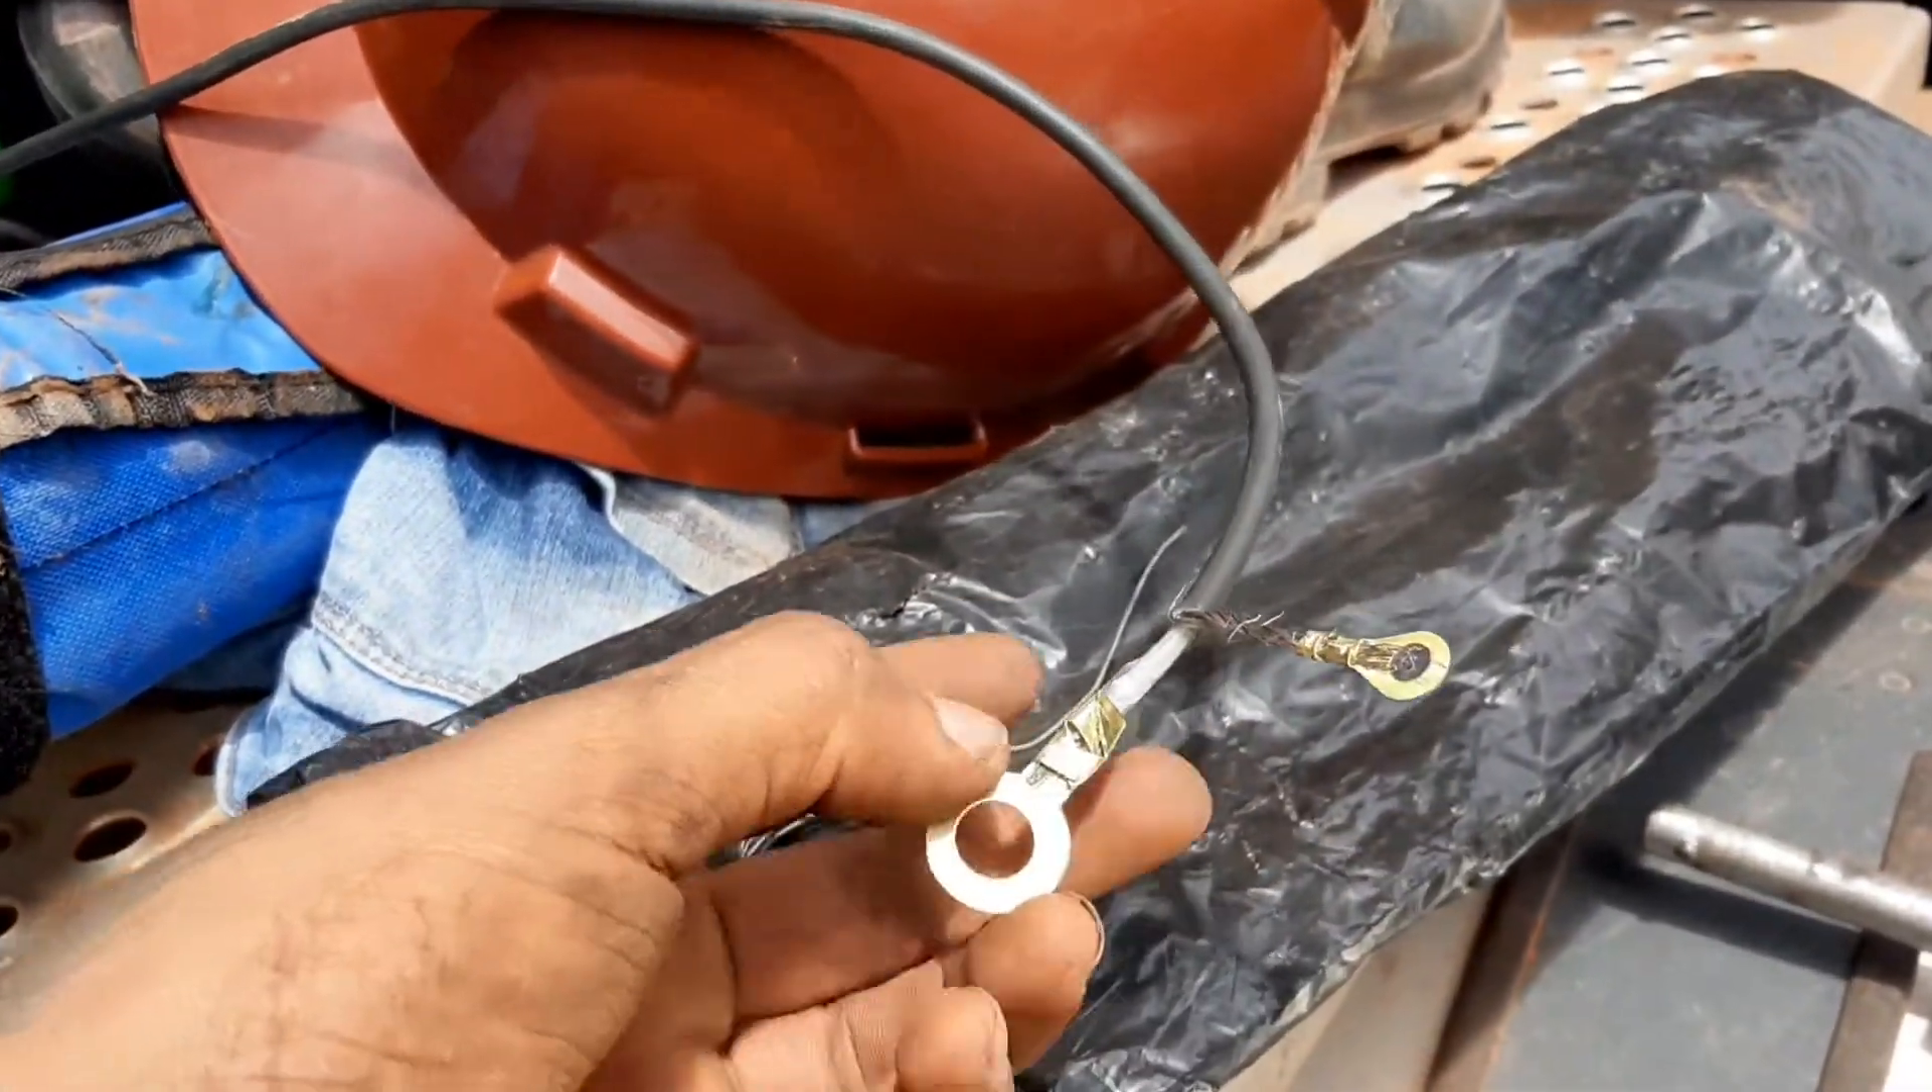Os terminal já estão no lugar, família.